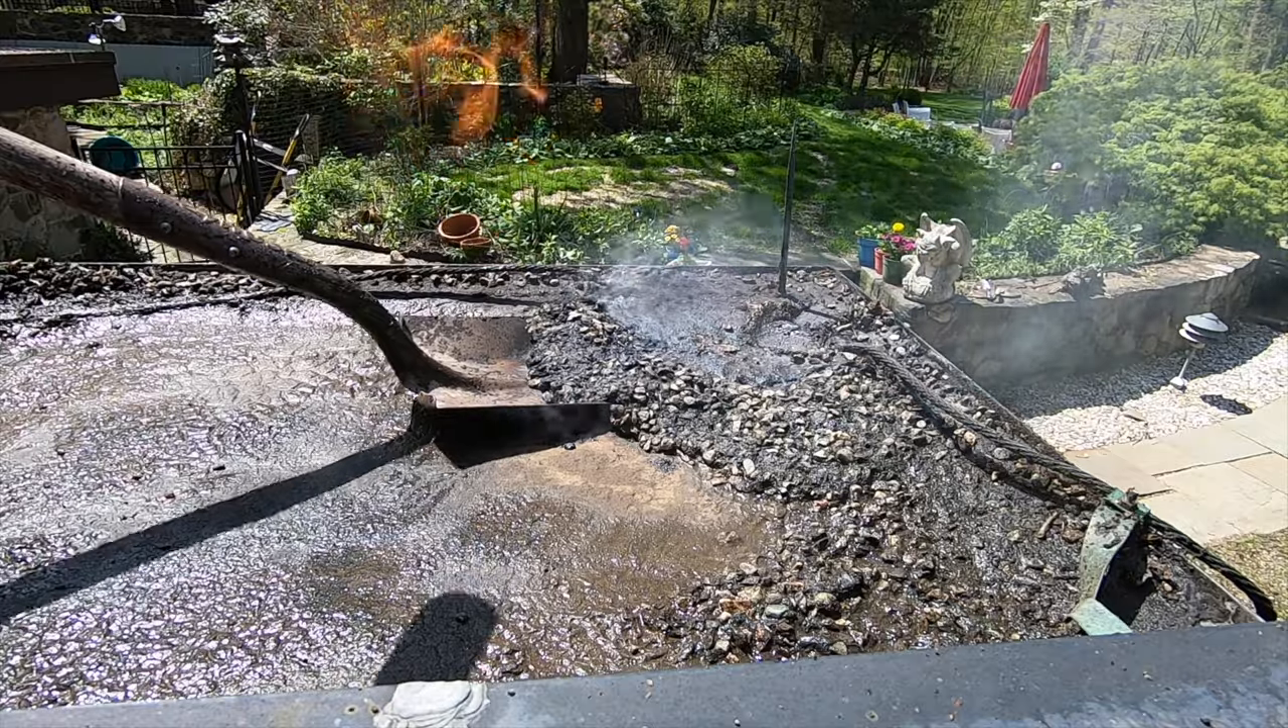So, we've got some gravel off. You can see this is the old built-up roof, but now I'm going to remove the rest of the gravel in that corner.